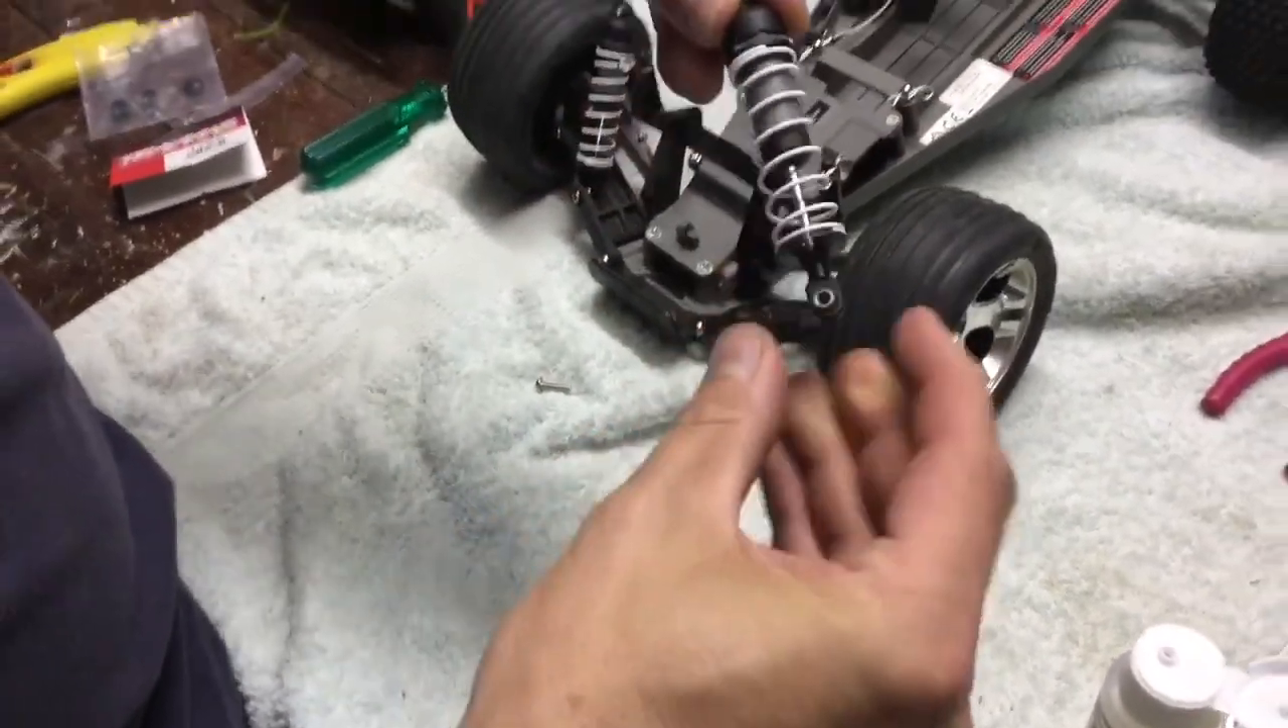The shock absorber is back together.